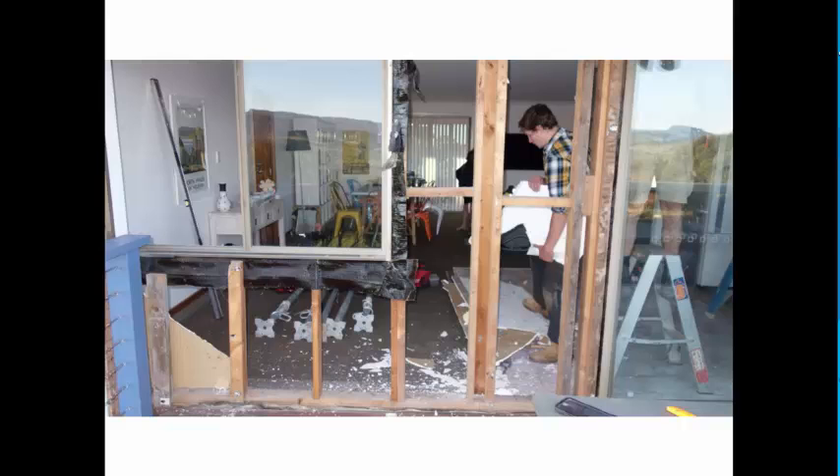So you can see the guys have taken off the cladding and the plasterboard or internal linings.